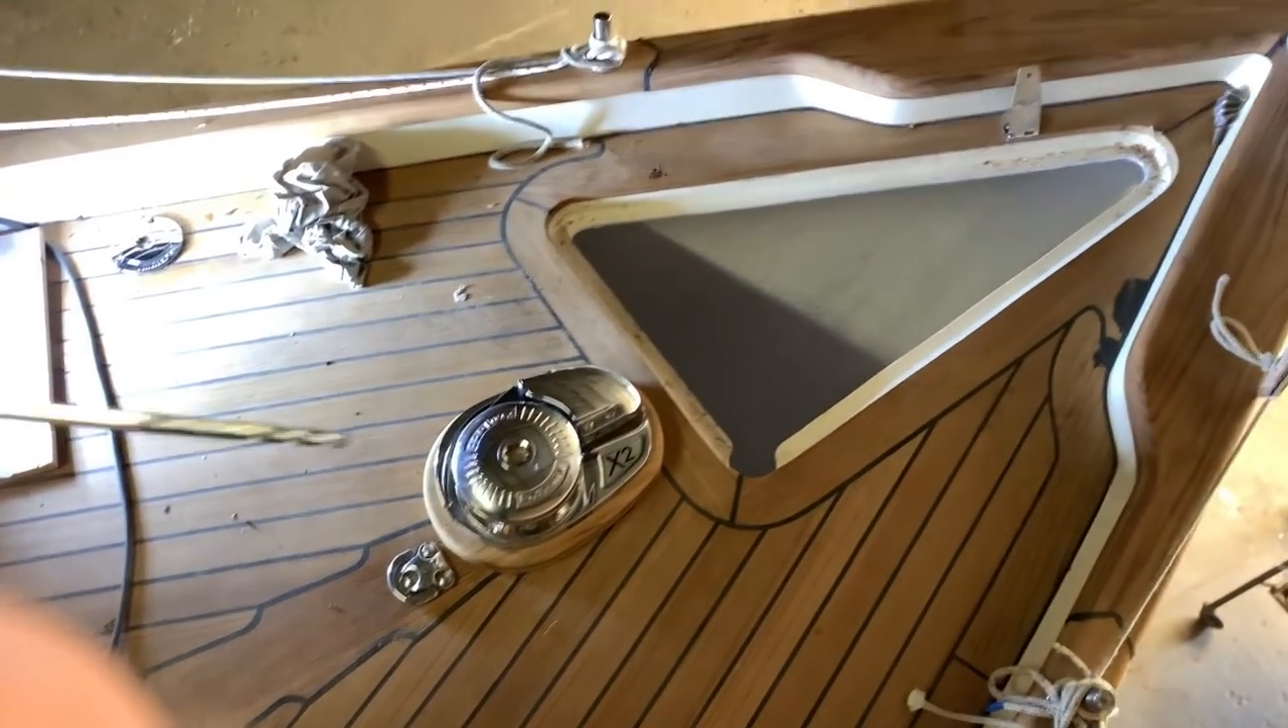So guys the windlass is completely installed forever and now we start to drill for the cleats, another very painful task that me and Andrea we will do now.